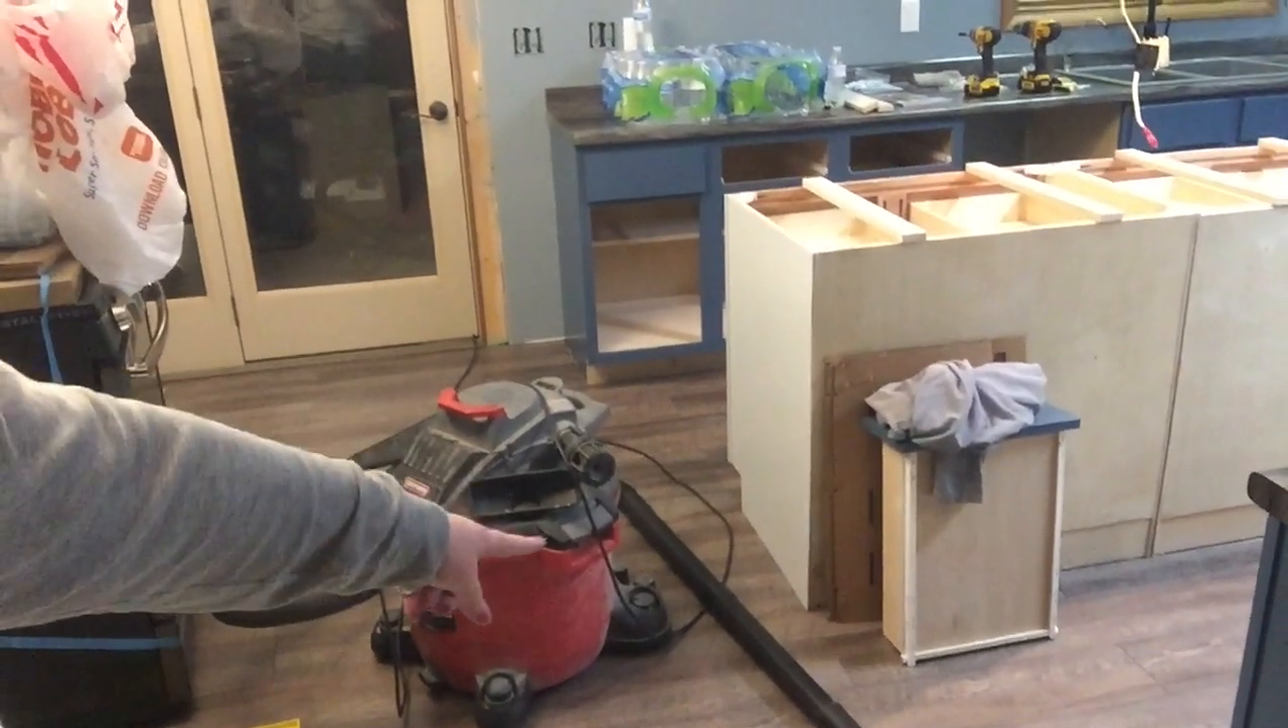Now we do not have the countertop On the island yet.